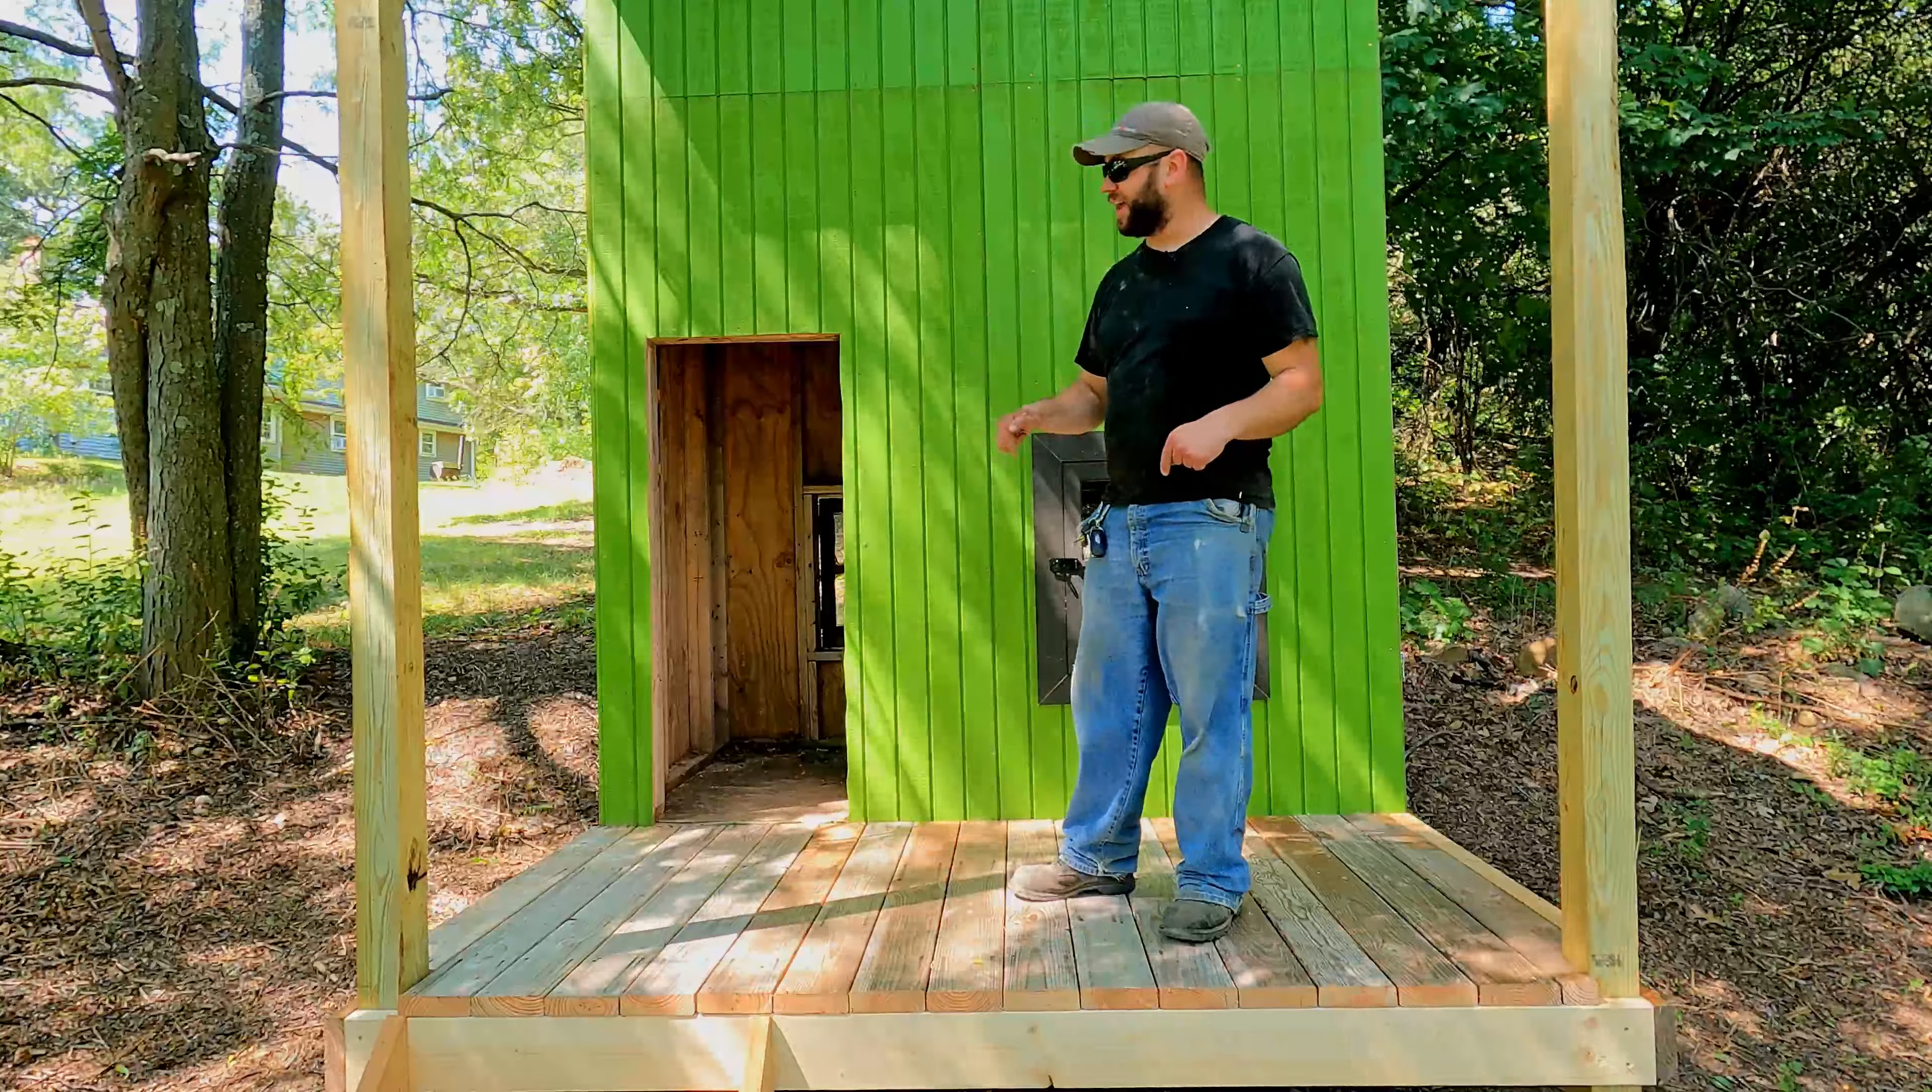The deck is done, and it really changes the look of this playhouse.